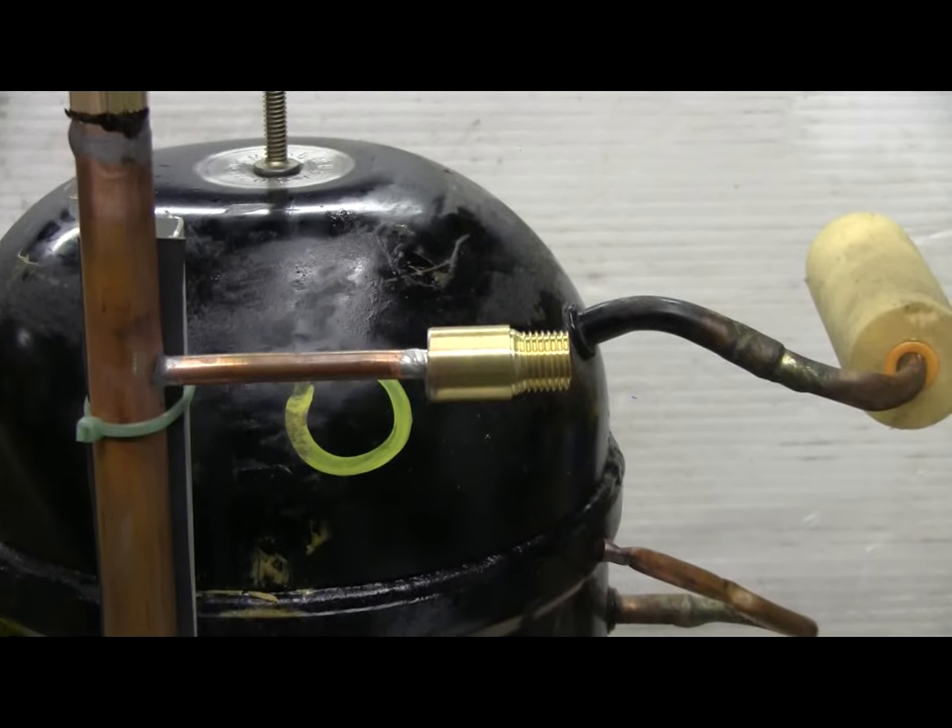I've now uh soldered on an adapter in brass to the uh high pressure output so that I'll be able to uh thread on a uh coupler as soon as things cool down.